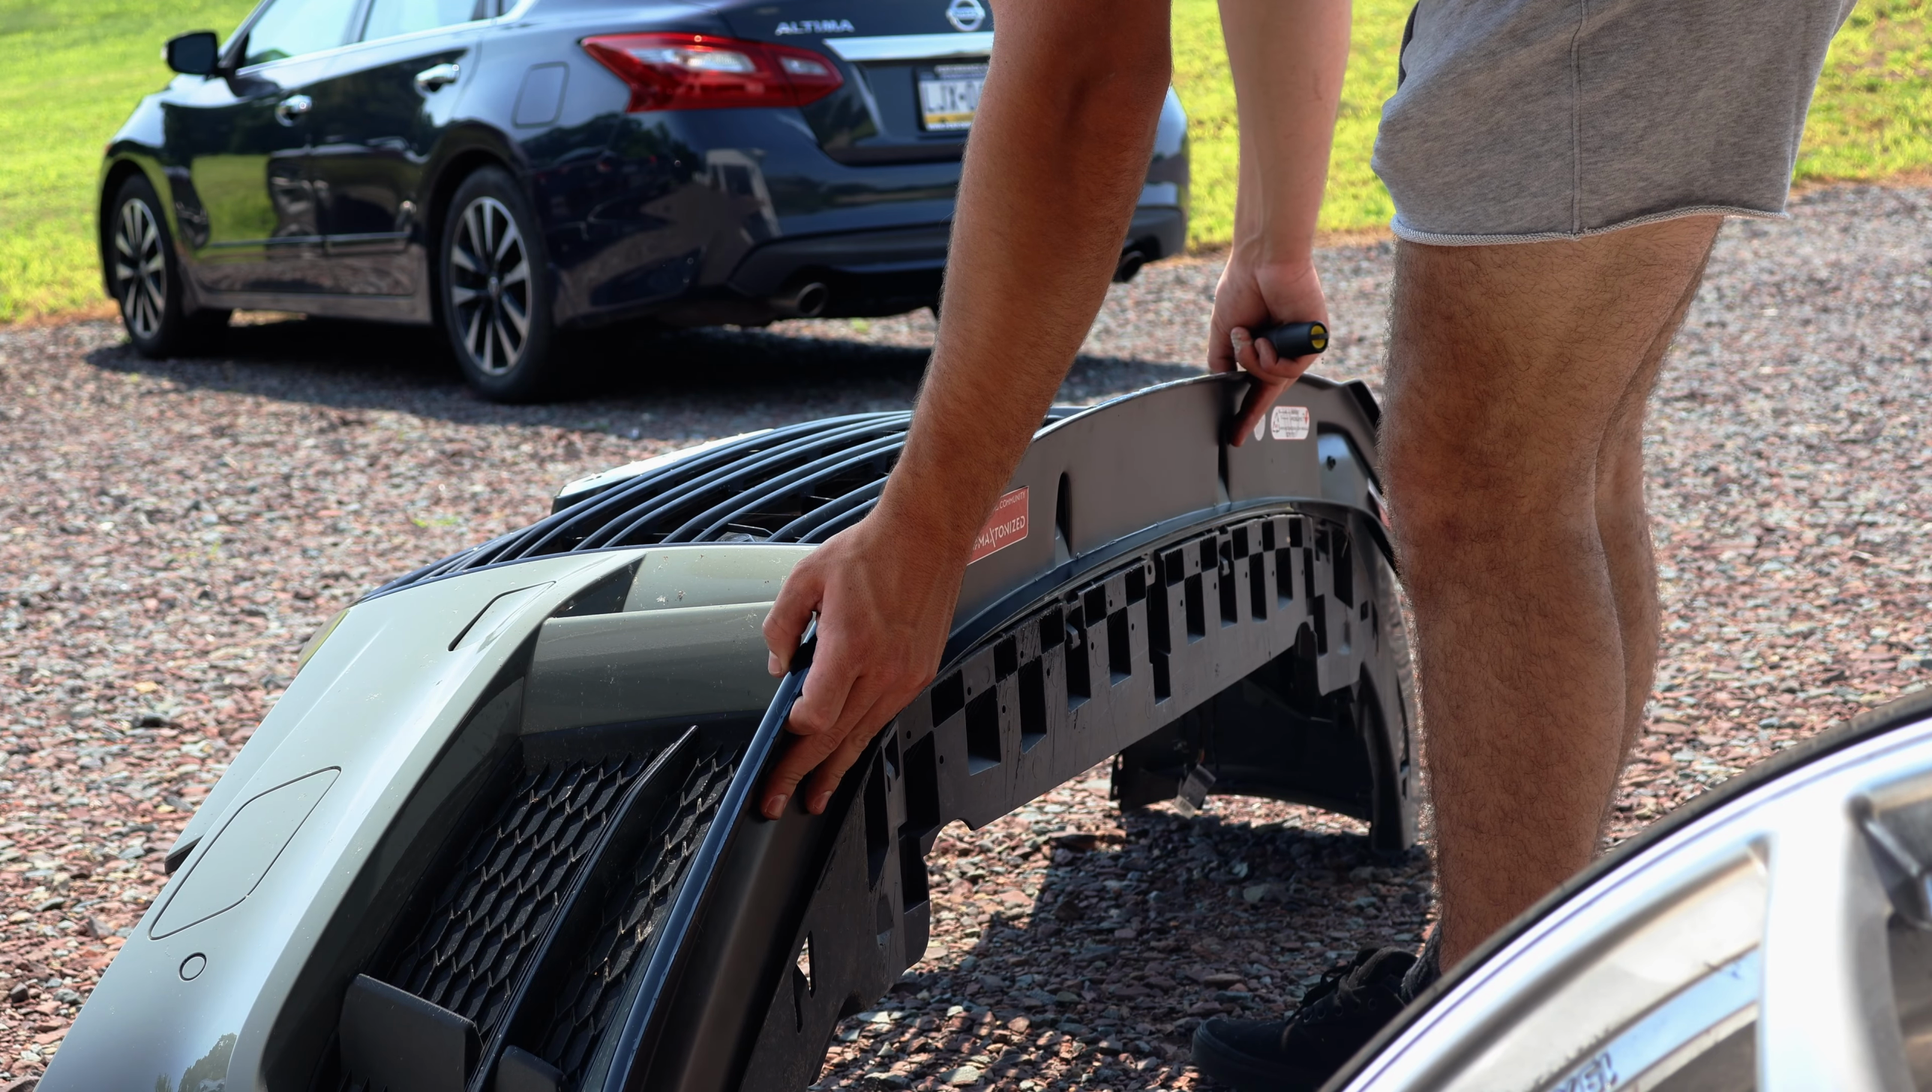Alright, so I got the bumper off.